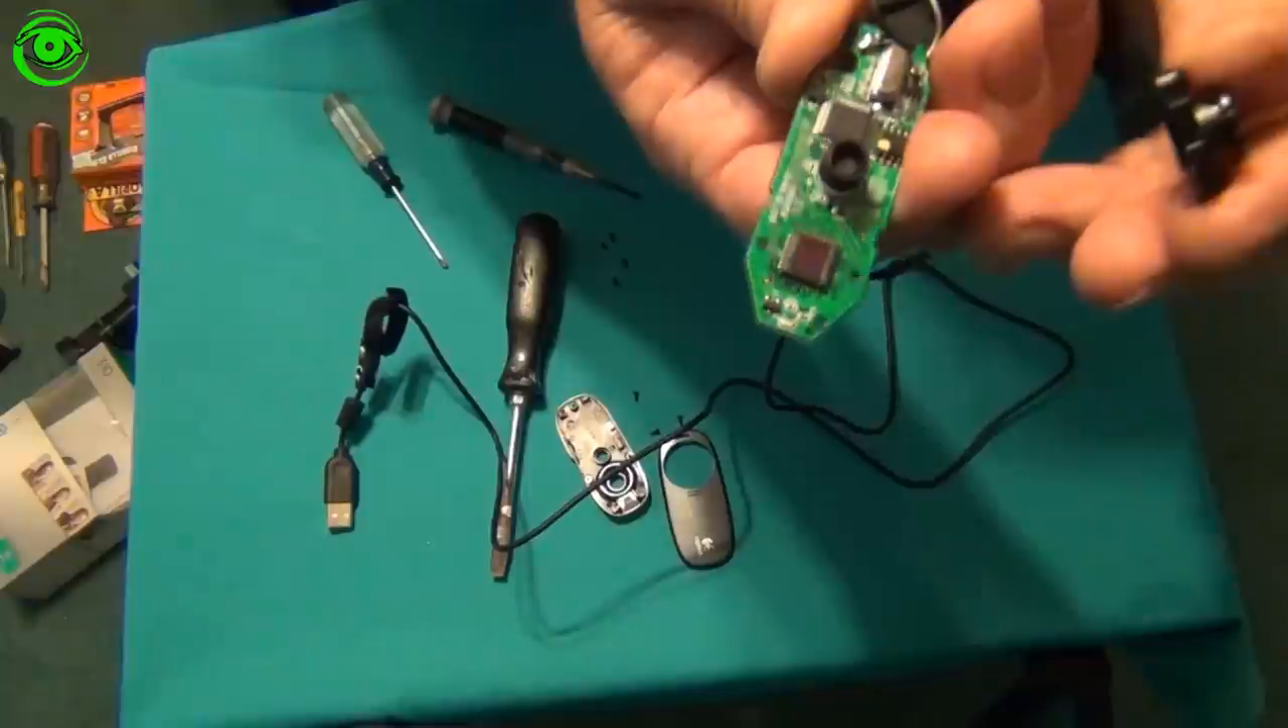The lens came right off and there's the chip that we want.